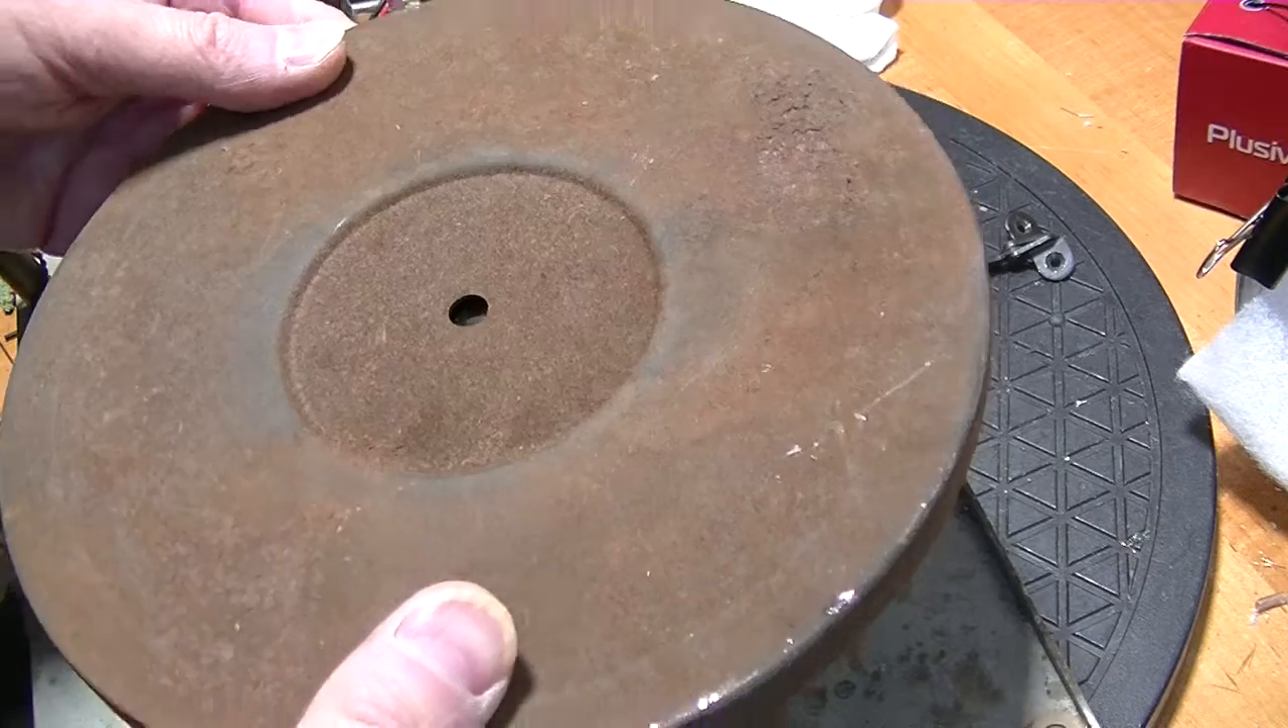I was able to get the platter off just by prying very hard with a screwdriver and it came straight off.